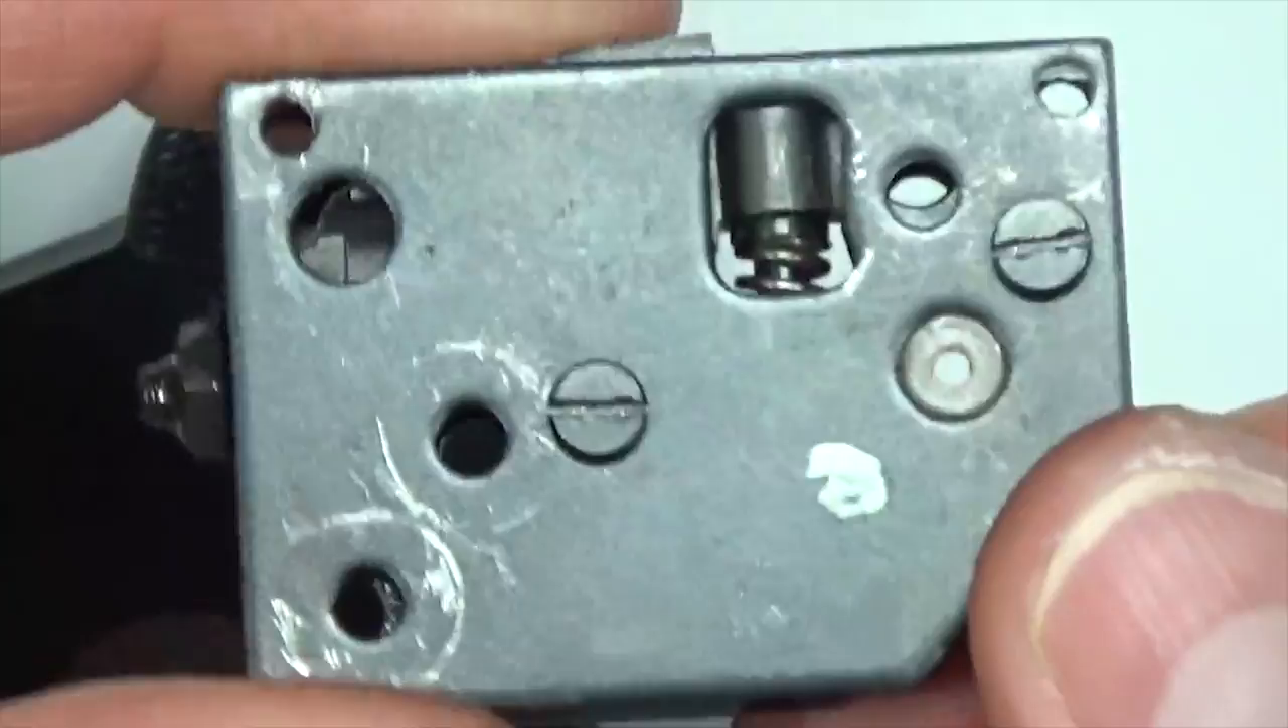So we've got the actual trigger assembly plate screws in.